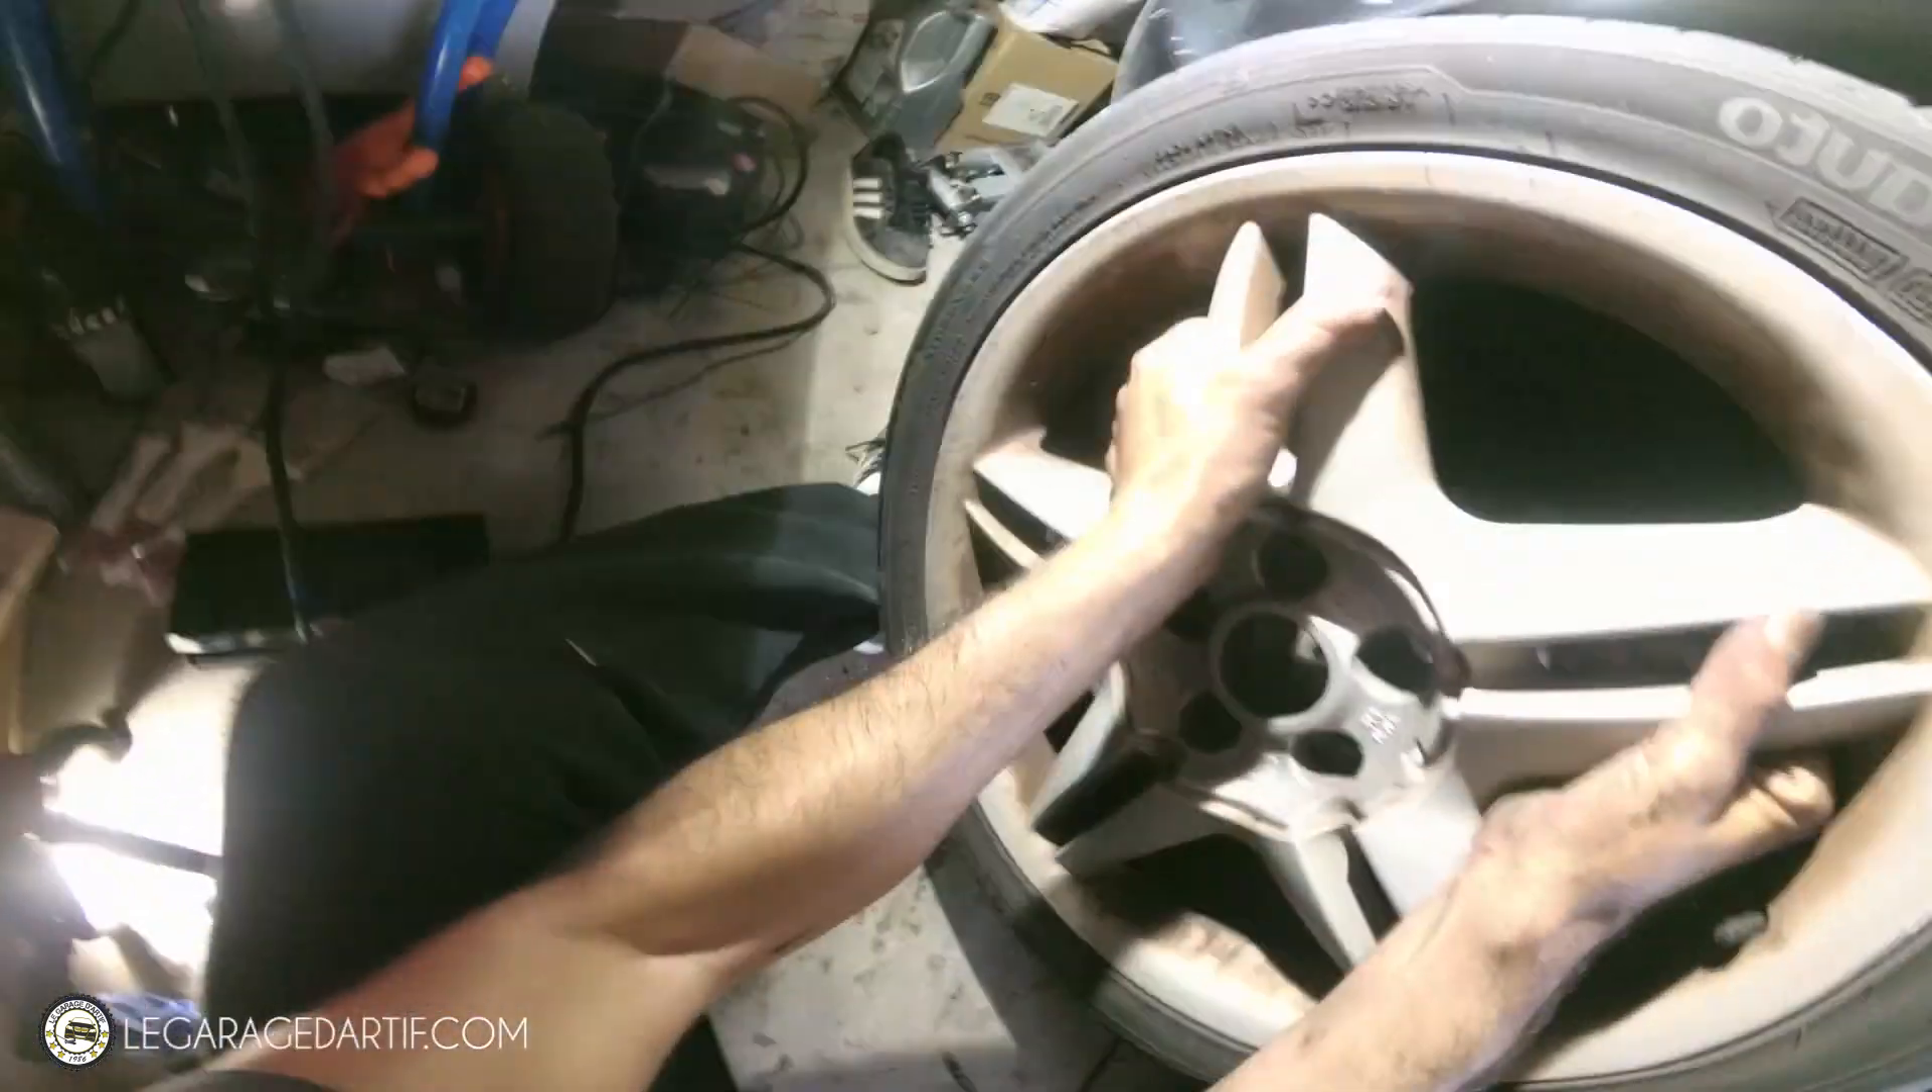Il ne reste plus qu'à remettre la roue.